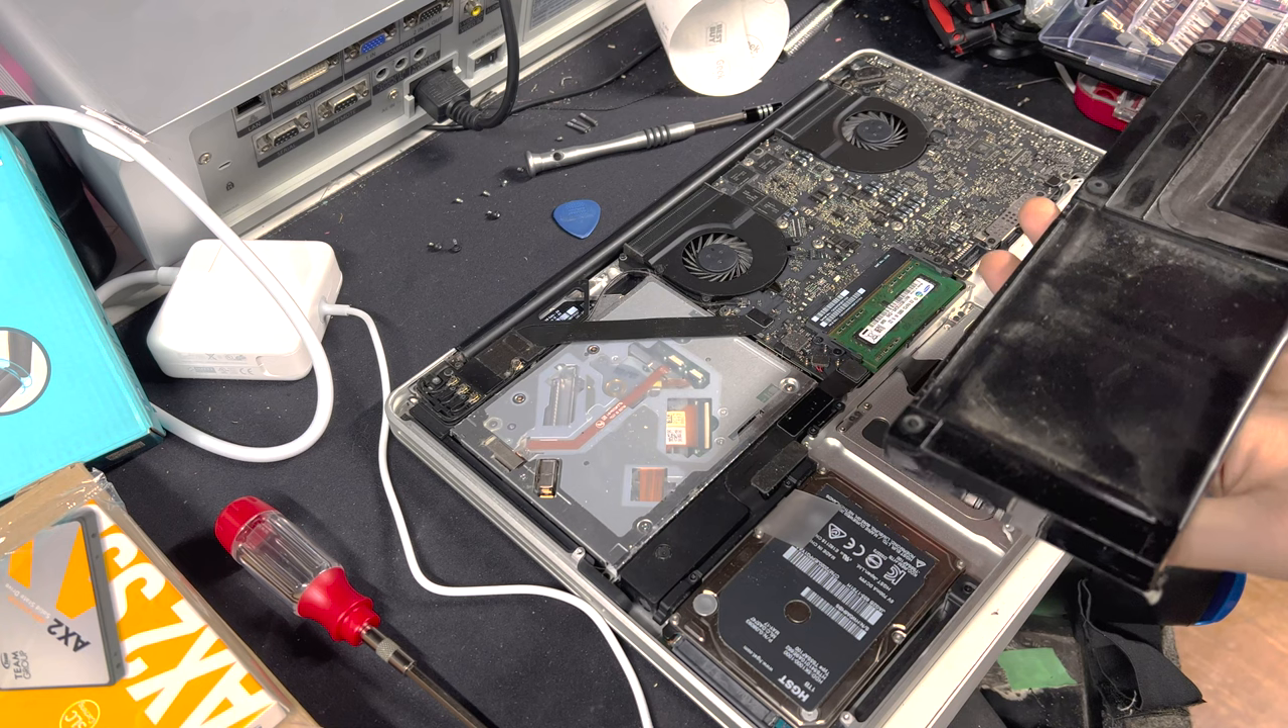Now the battery should just come out and it does.